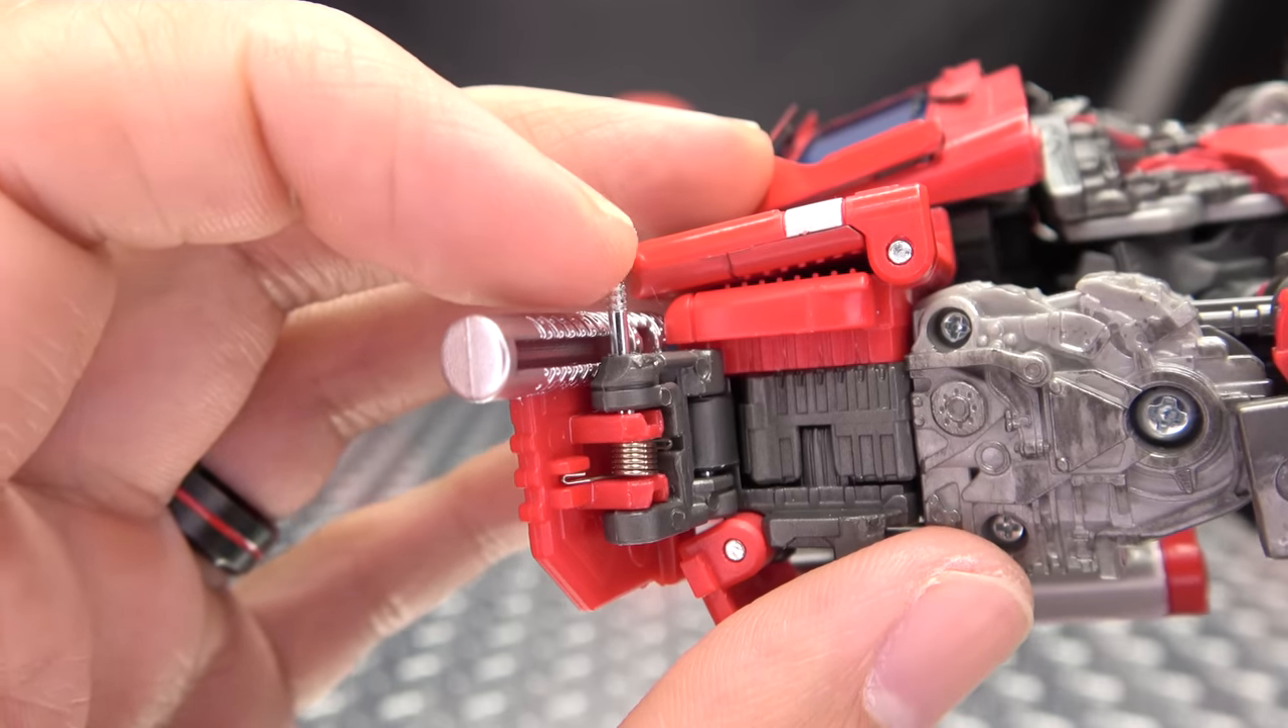We got things situated here. You can see how that spring is sitting in there.